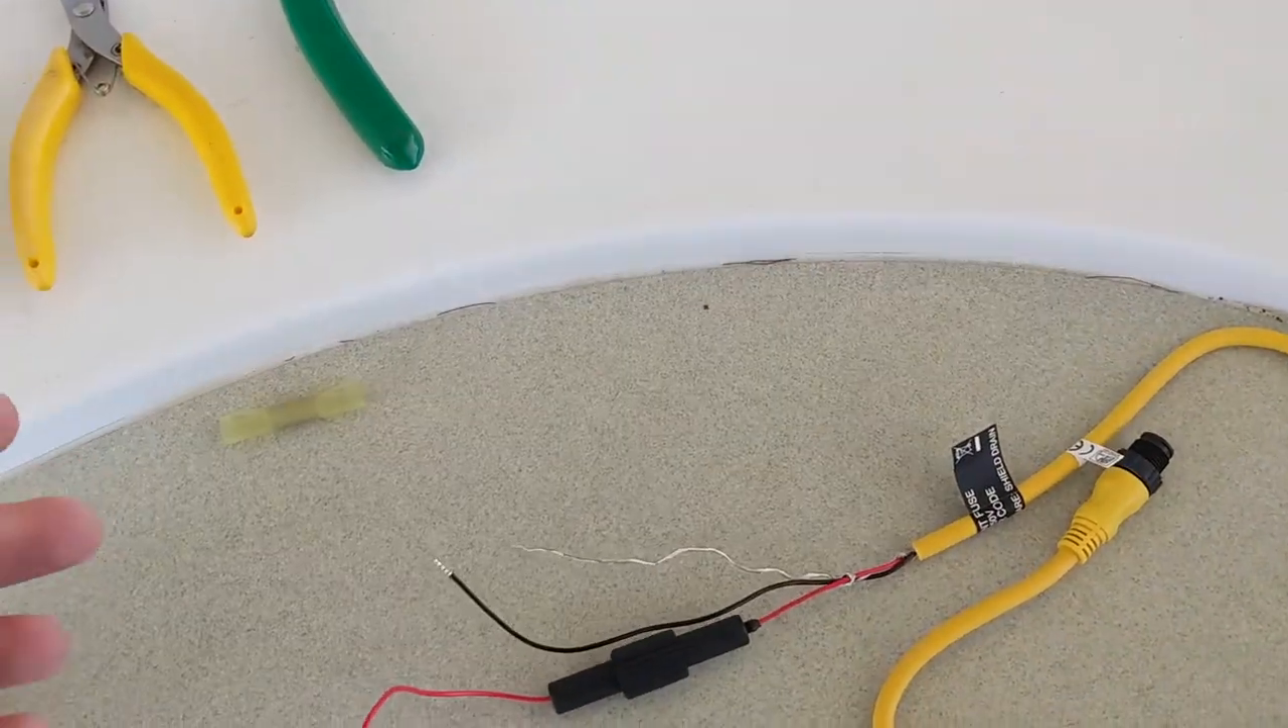On the power cable, you have got three wires coming out that need to be terminated.